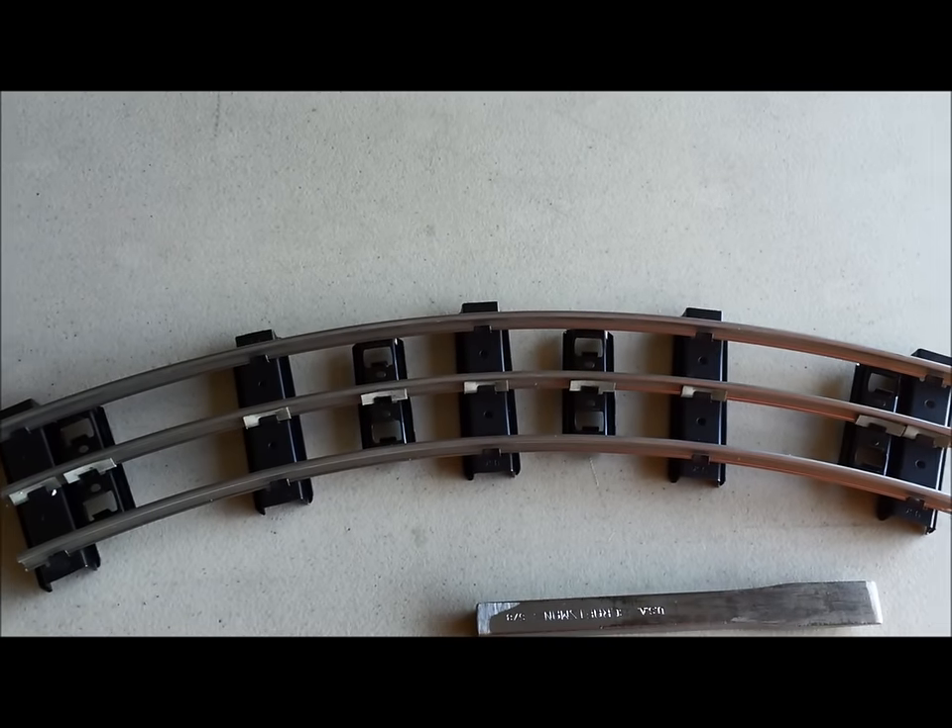There it is assembled. The ties and insulators are installed.